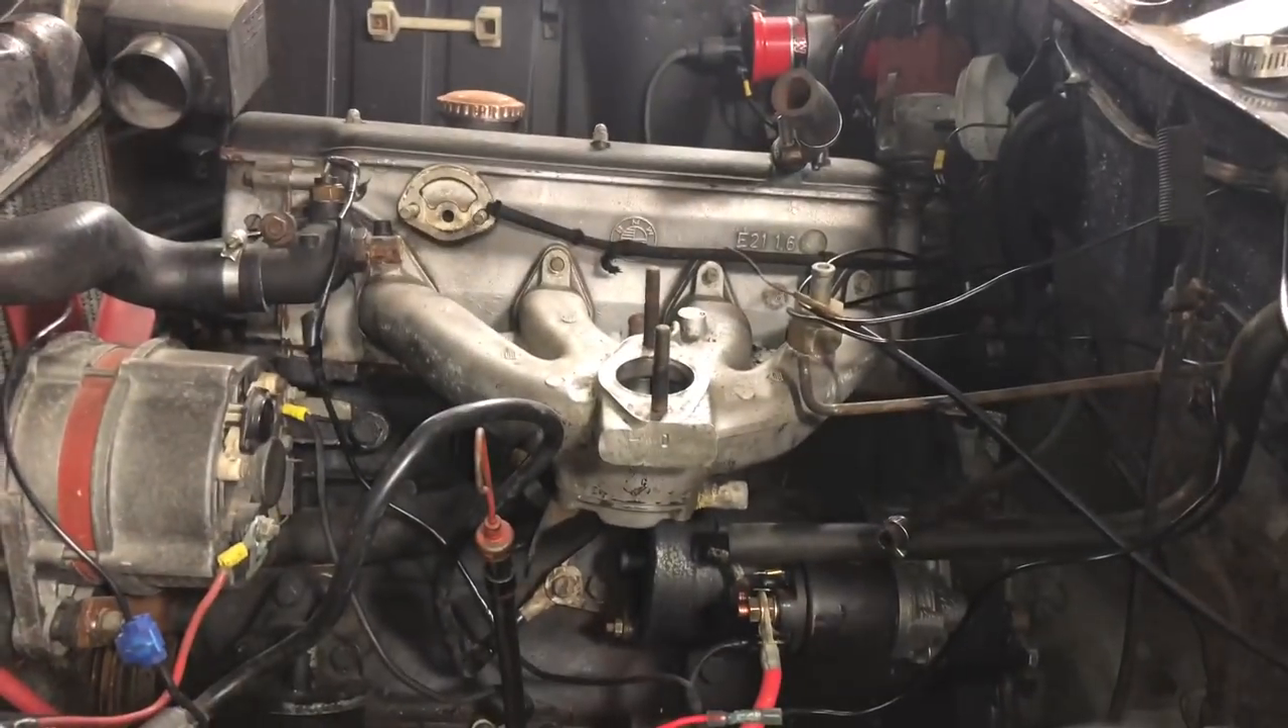I still have to take the old intake manifold off.